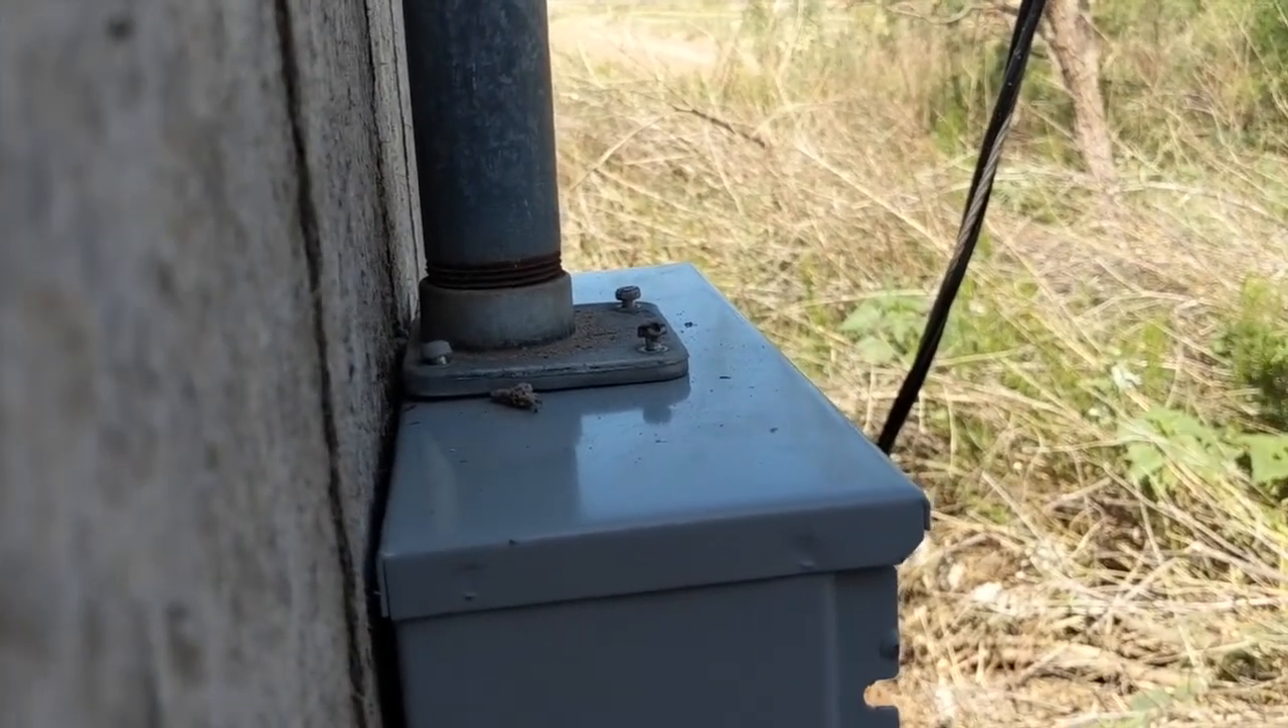That old of a hub probably friggin 20 to 30 year old hub and it fits perfectly in the brand new meter base.